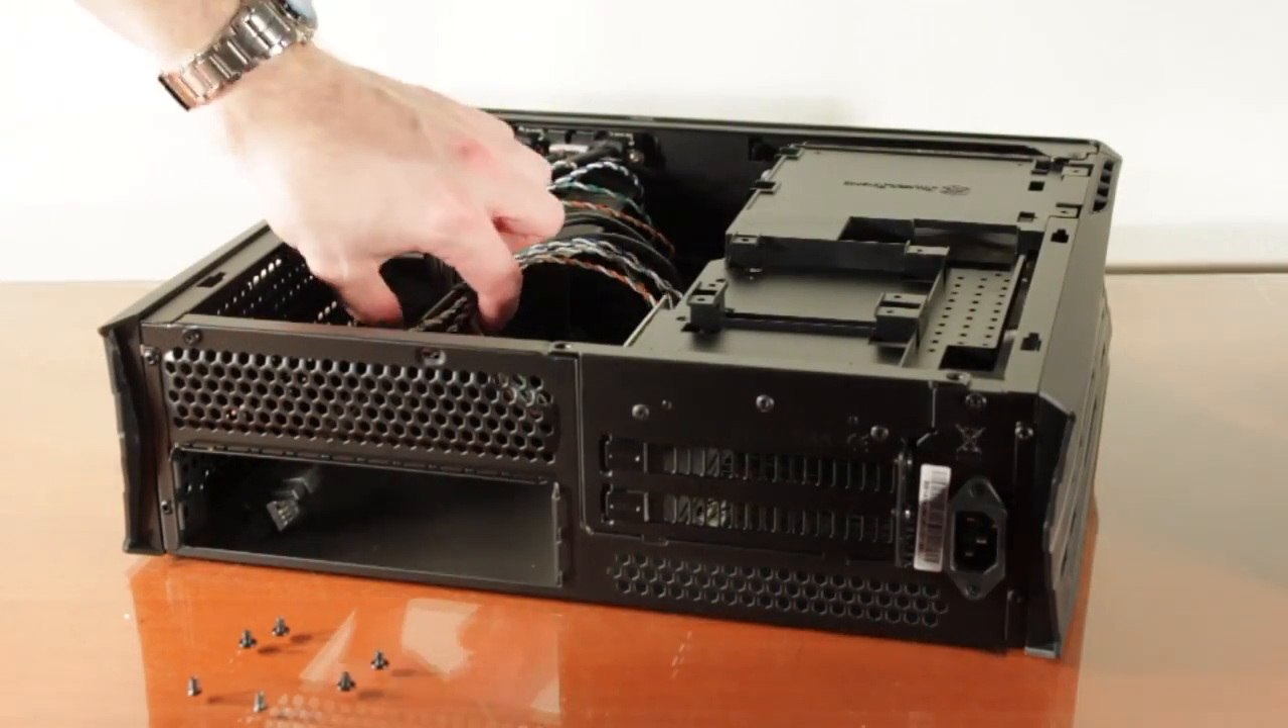Now I took off the top panel here and did a little bit of prep work before I actually started shooting so bear with me.